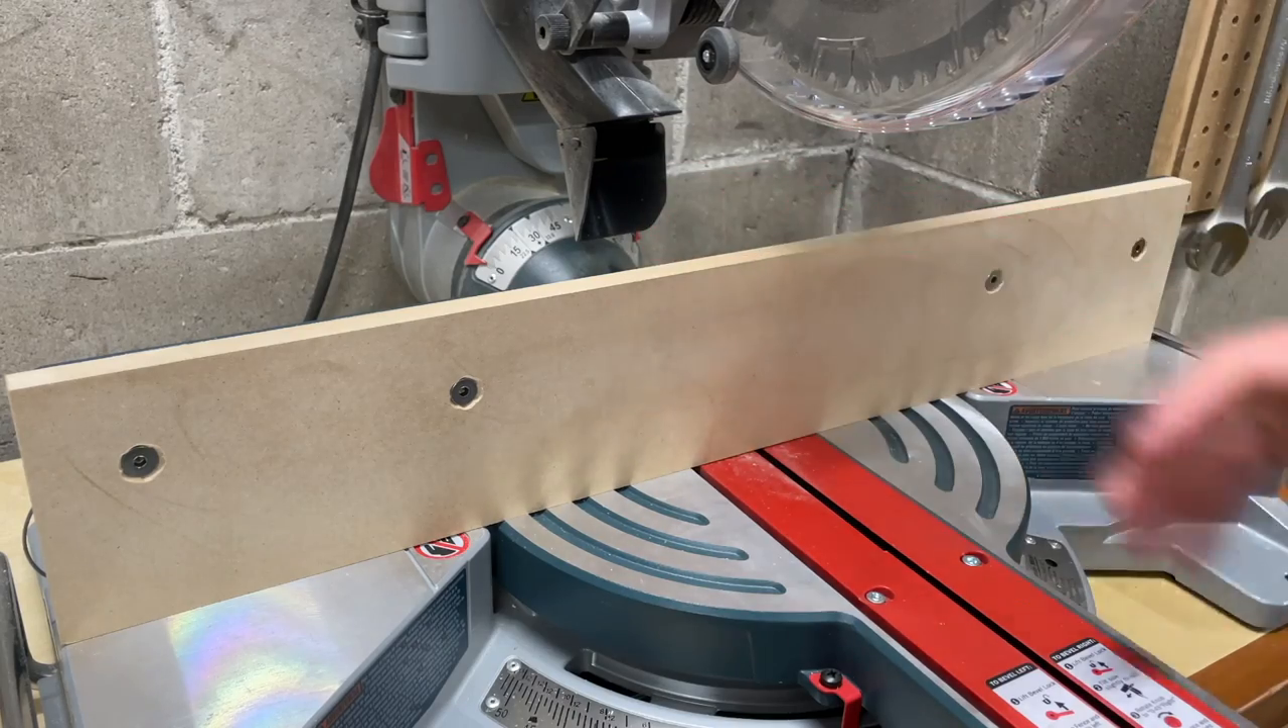There we've got our auxiliary fence mounted.